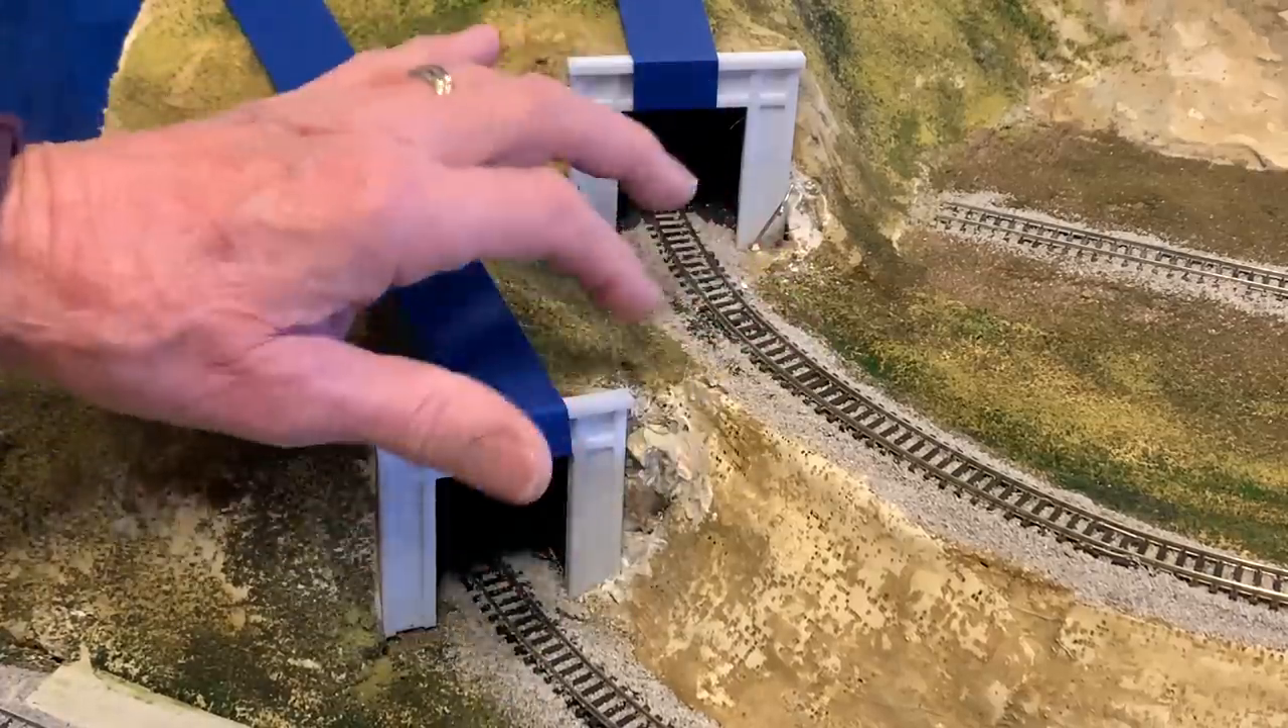Here I've installed two tunnel portals.